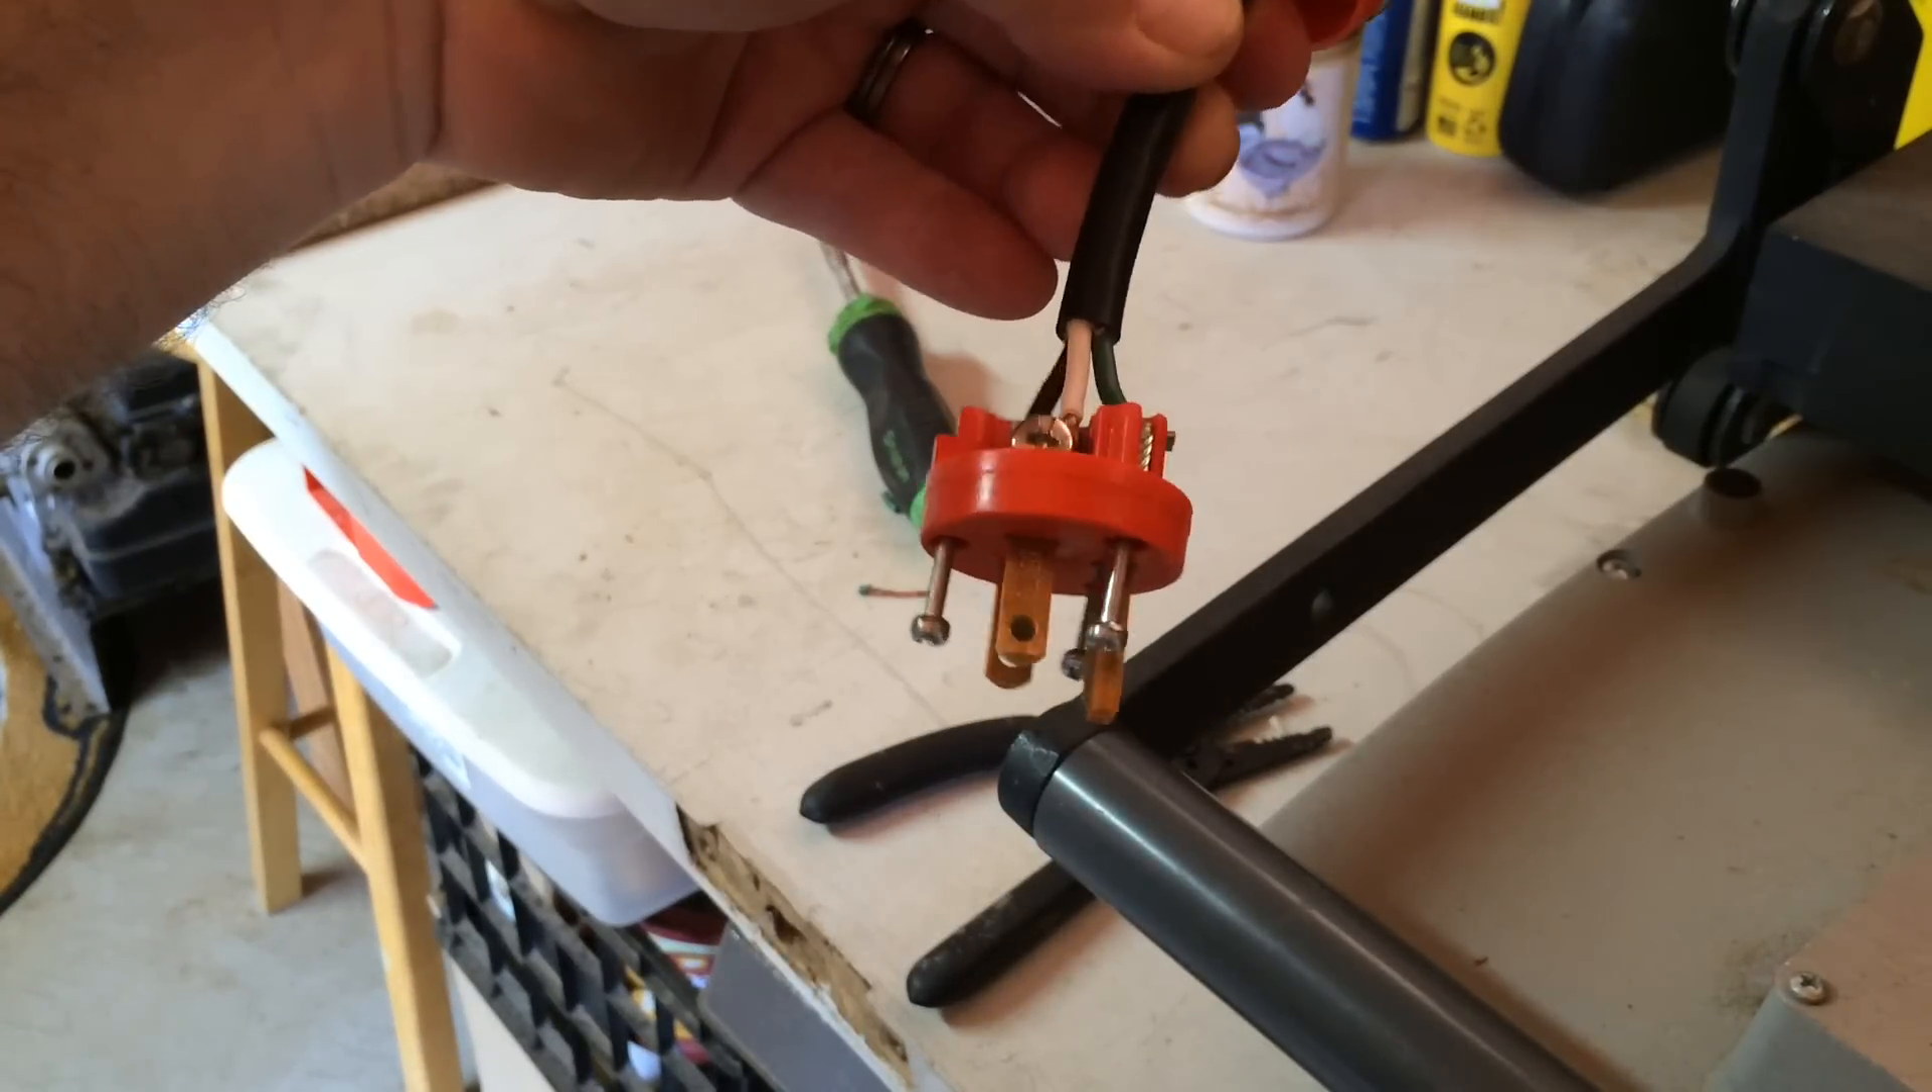Right so there you have the attached wires.